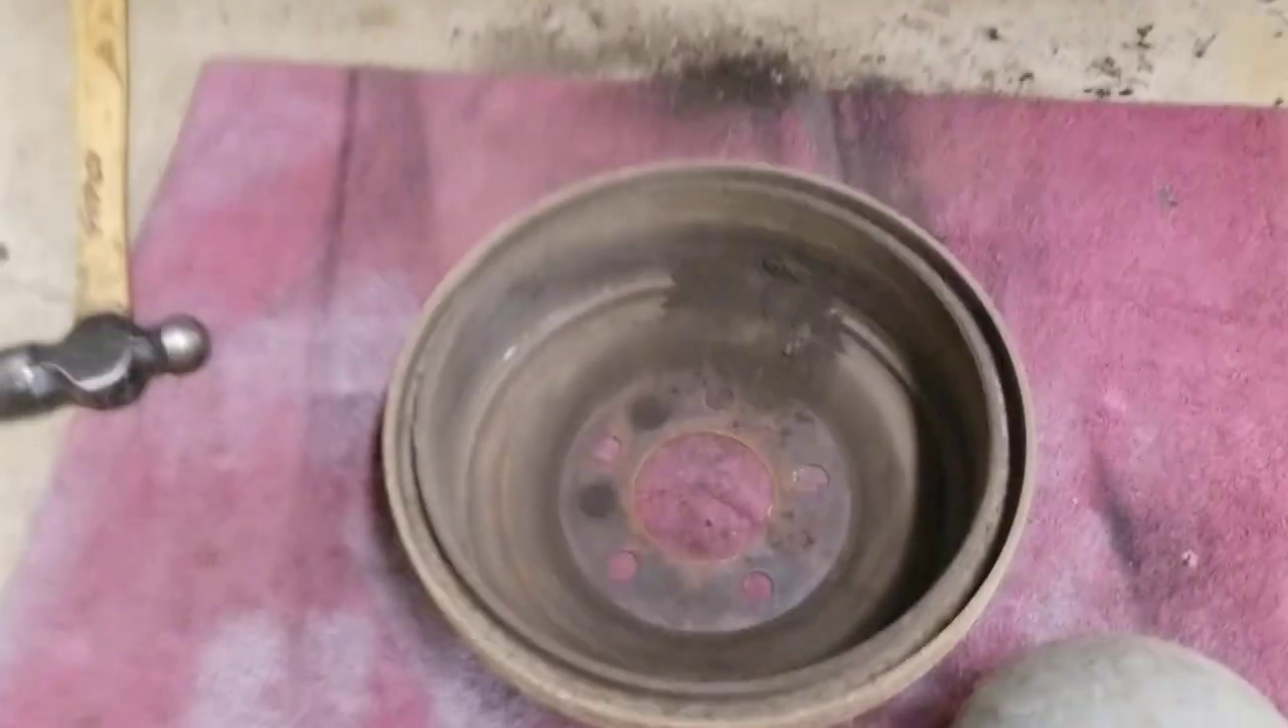All right, so there you go. Brake drum is off.